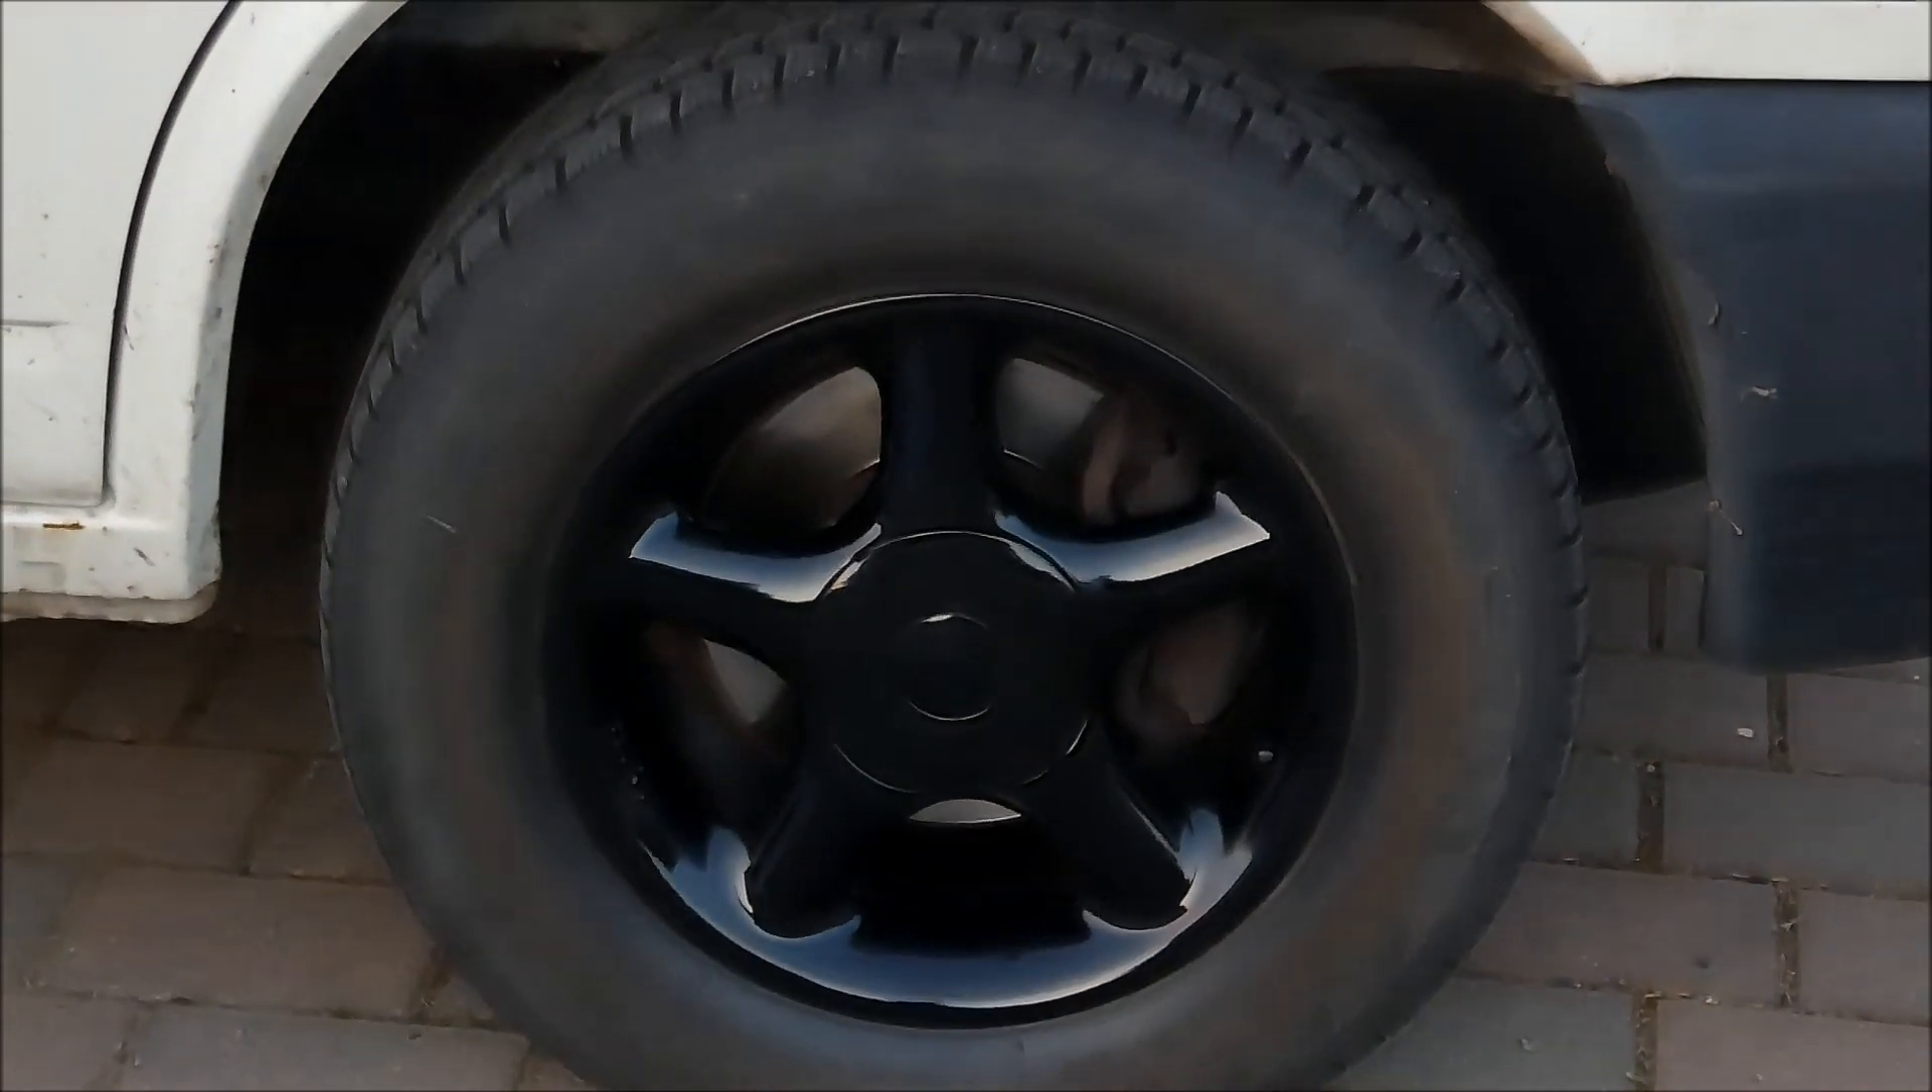Die kappen habe ich jetzt auf die räder drauf gemacht.